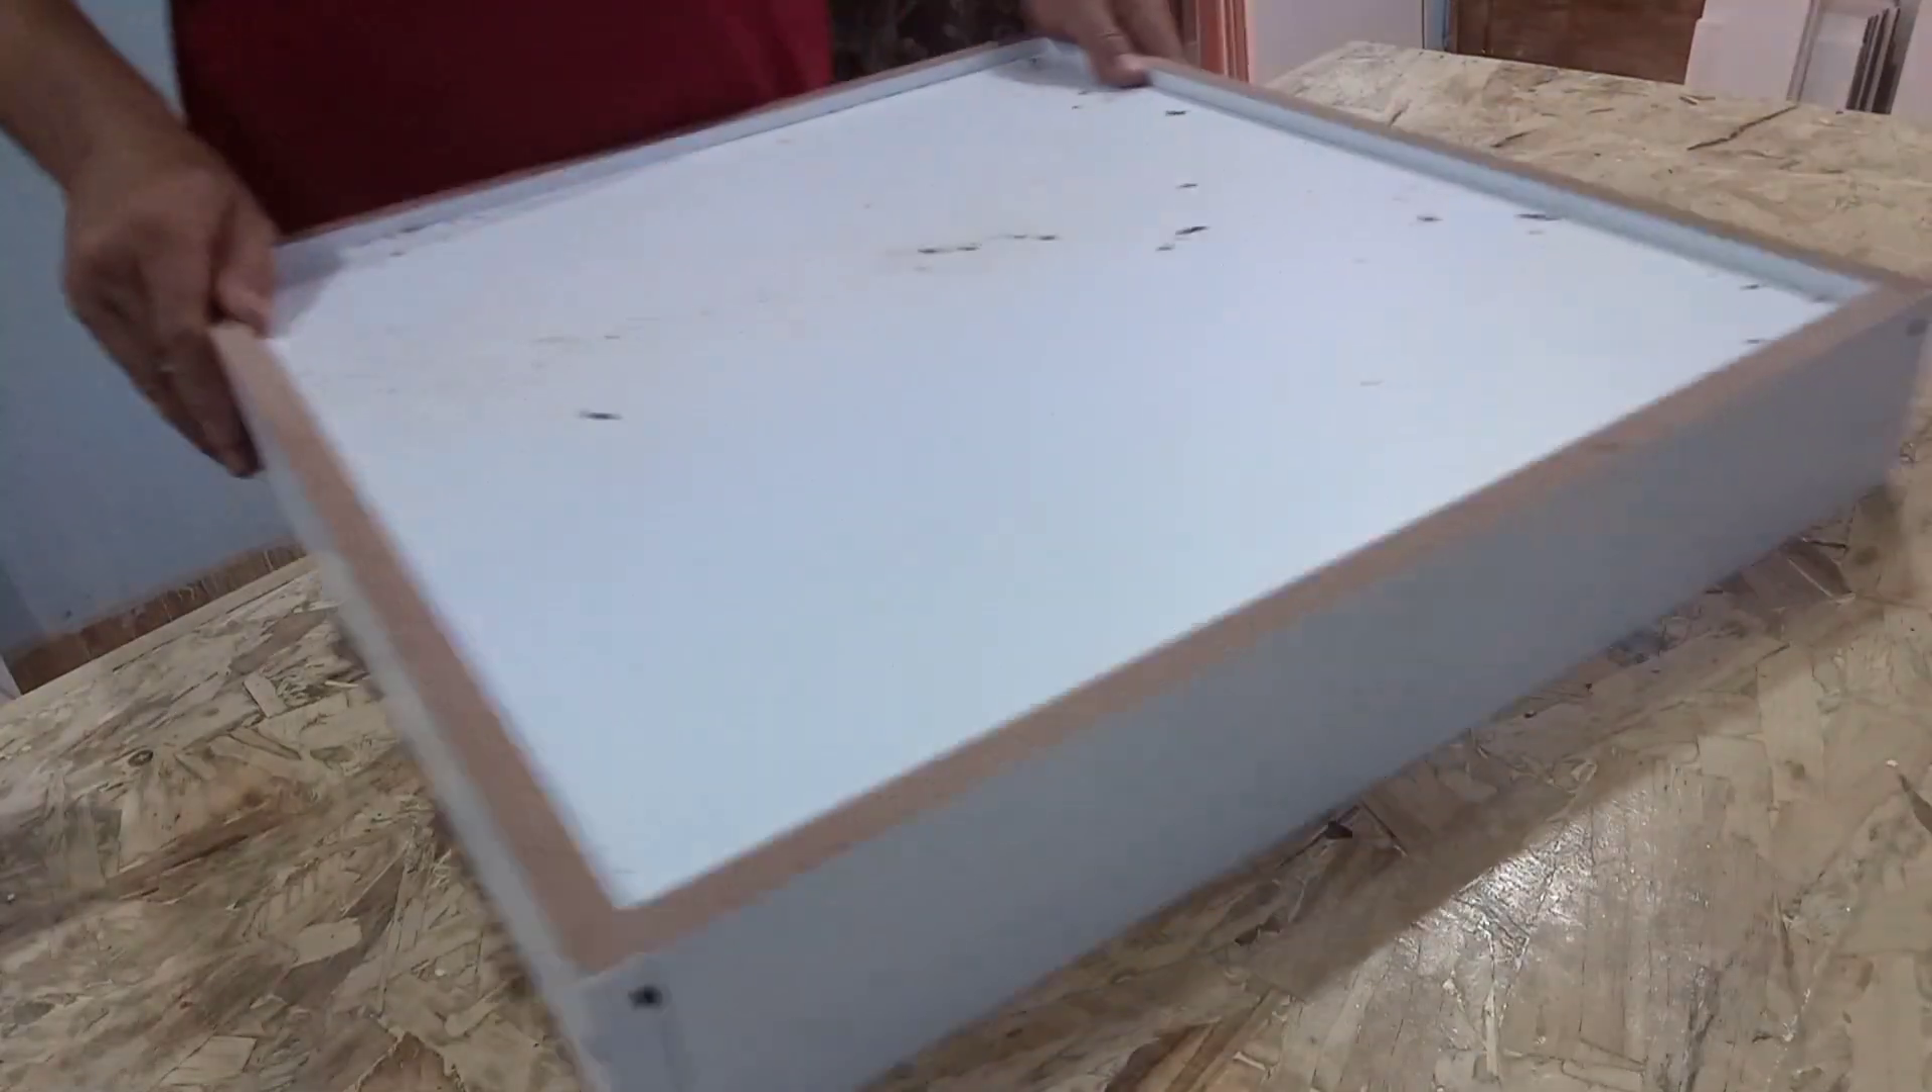Listo, ya tenemos nuestro cajón armado de una manera fácil, rápida y sin batallar.